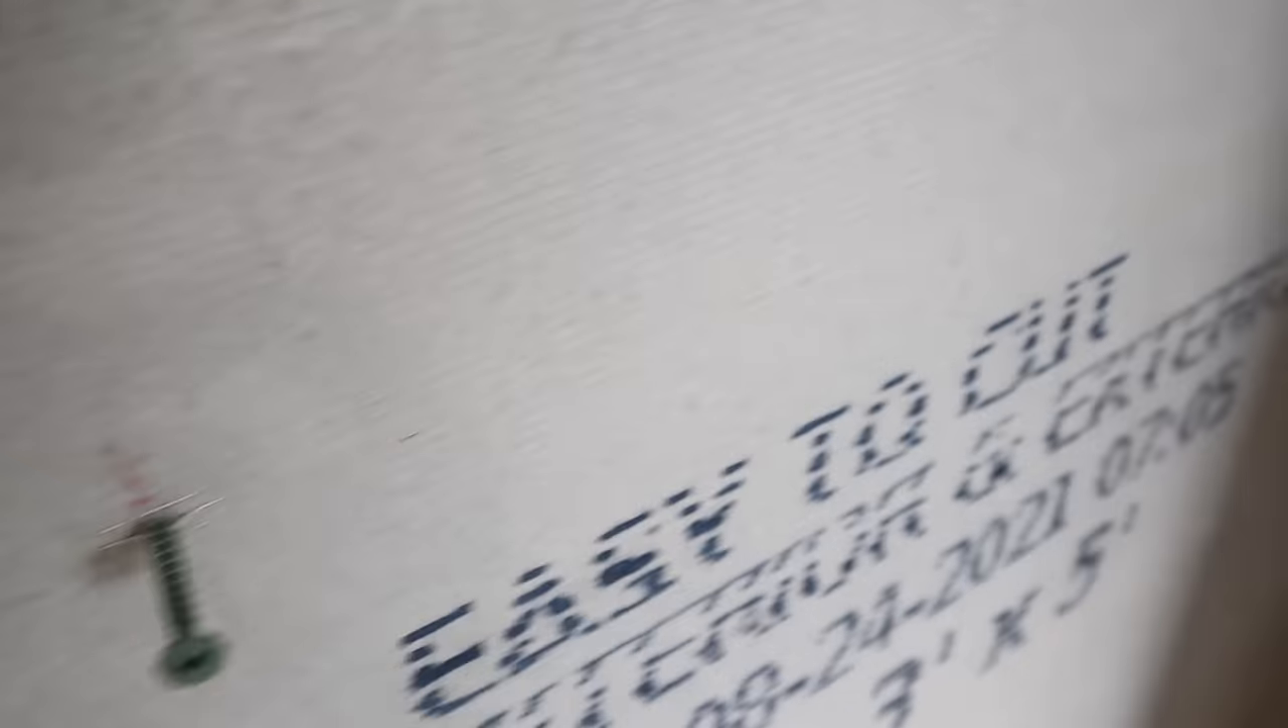So as you can see the screw has started but I do not have it sunk all the way so that way it's ready to go when I lift the board up to the wall.